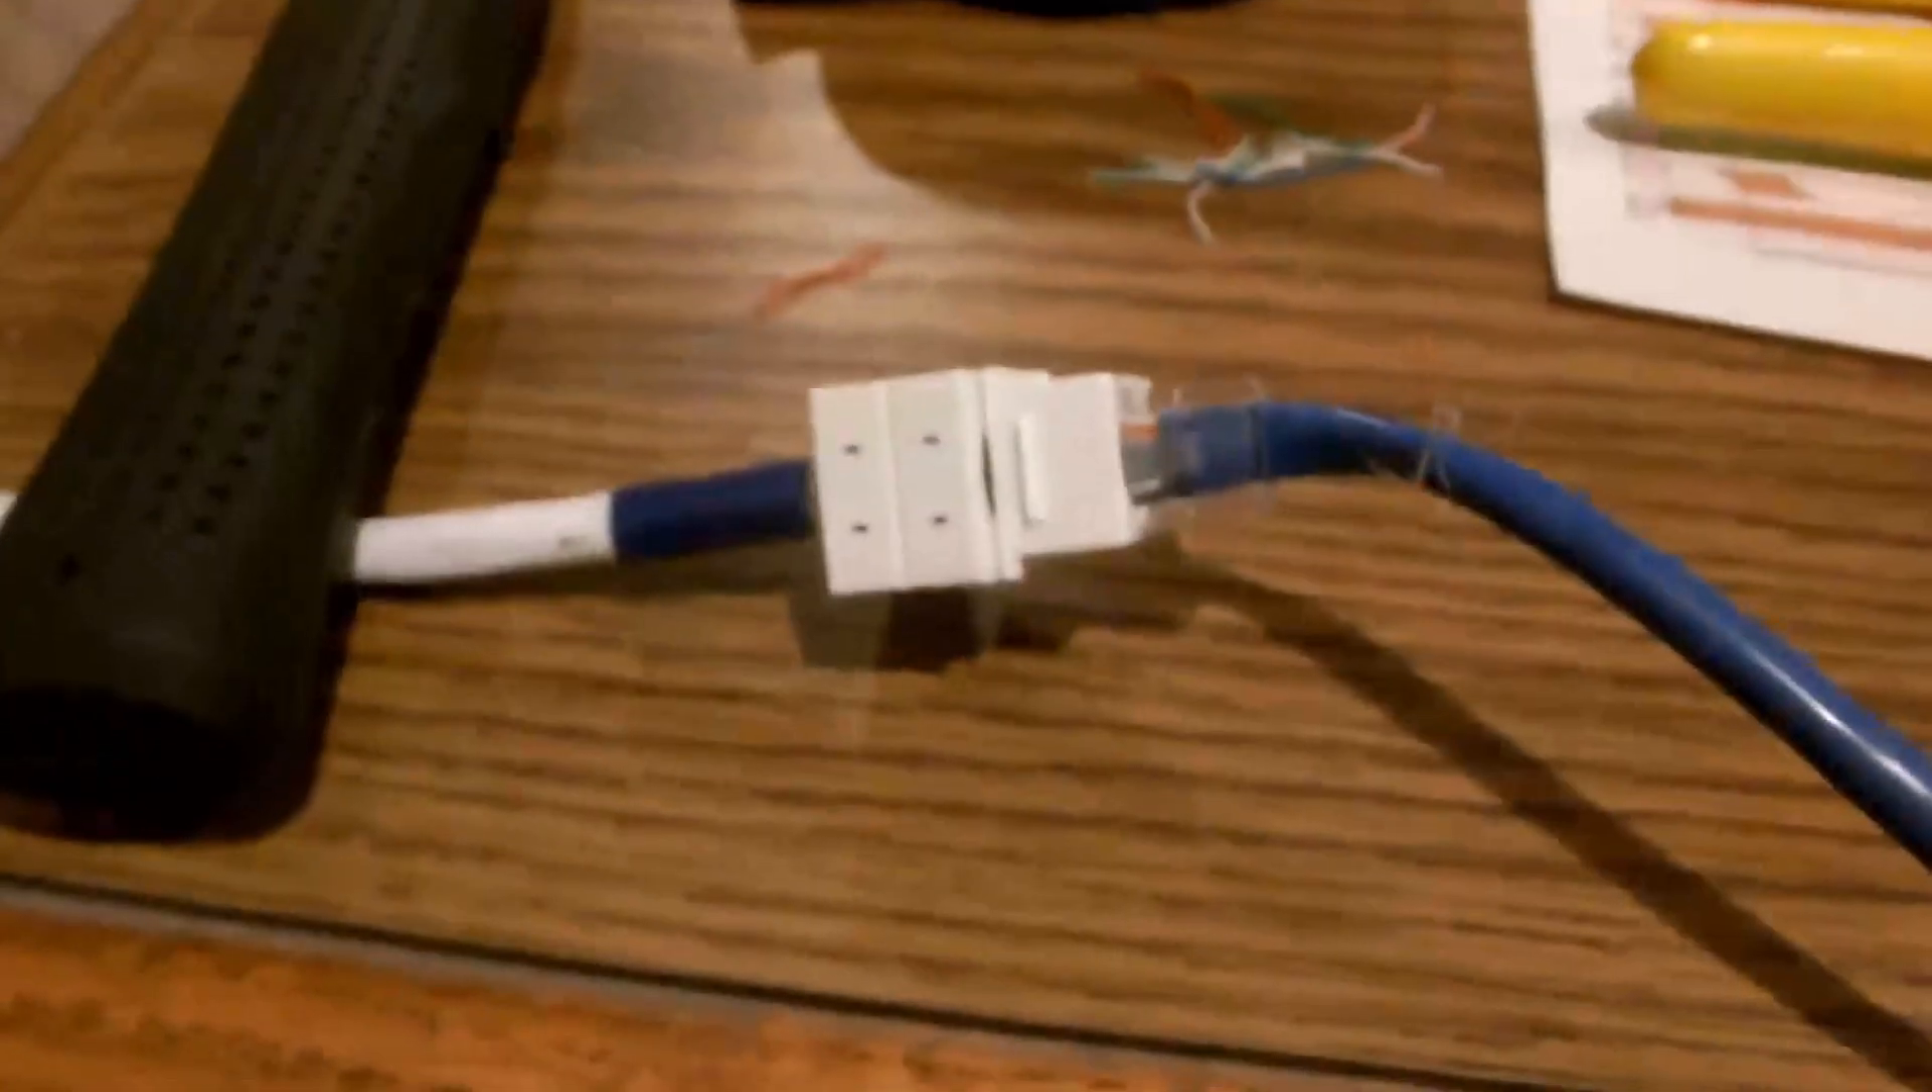We have the last socket put on on our final cable here so next step is to run it and test it.